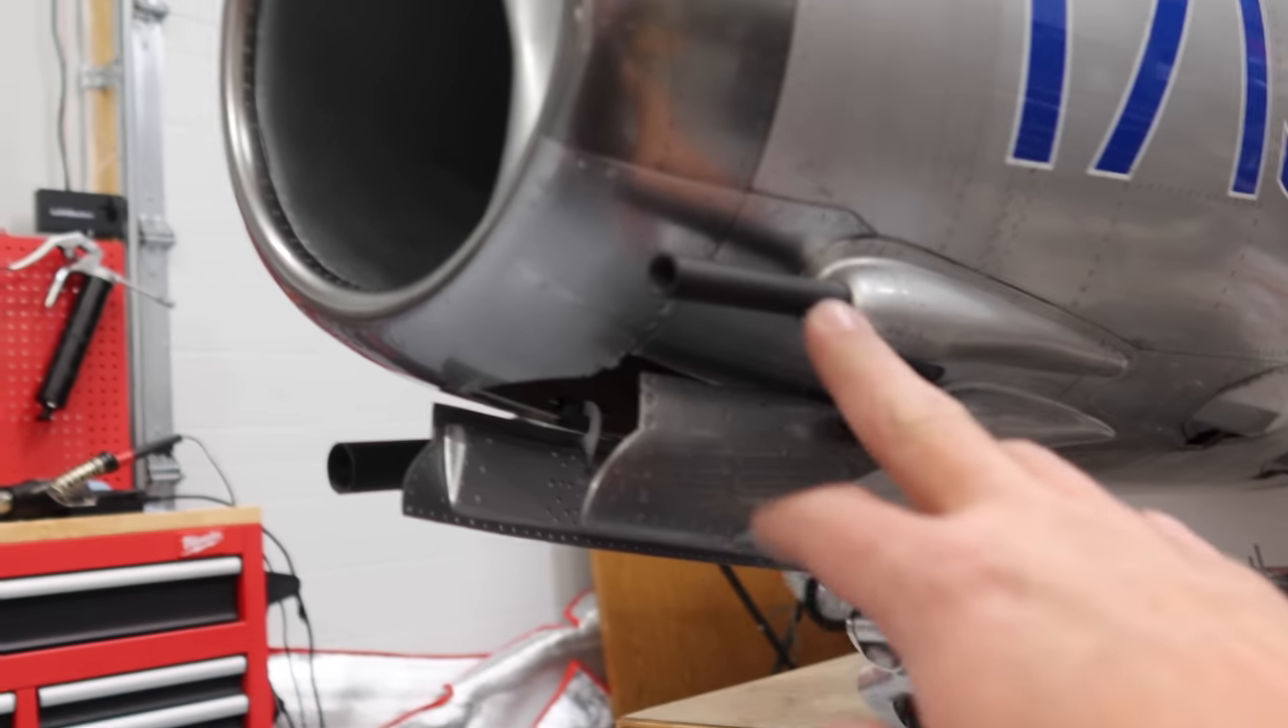All right, guys, and as a last step in this video, we installed our cannons.